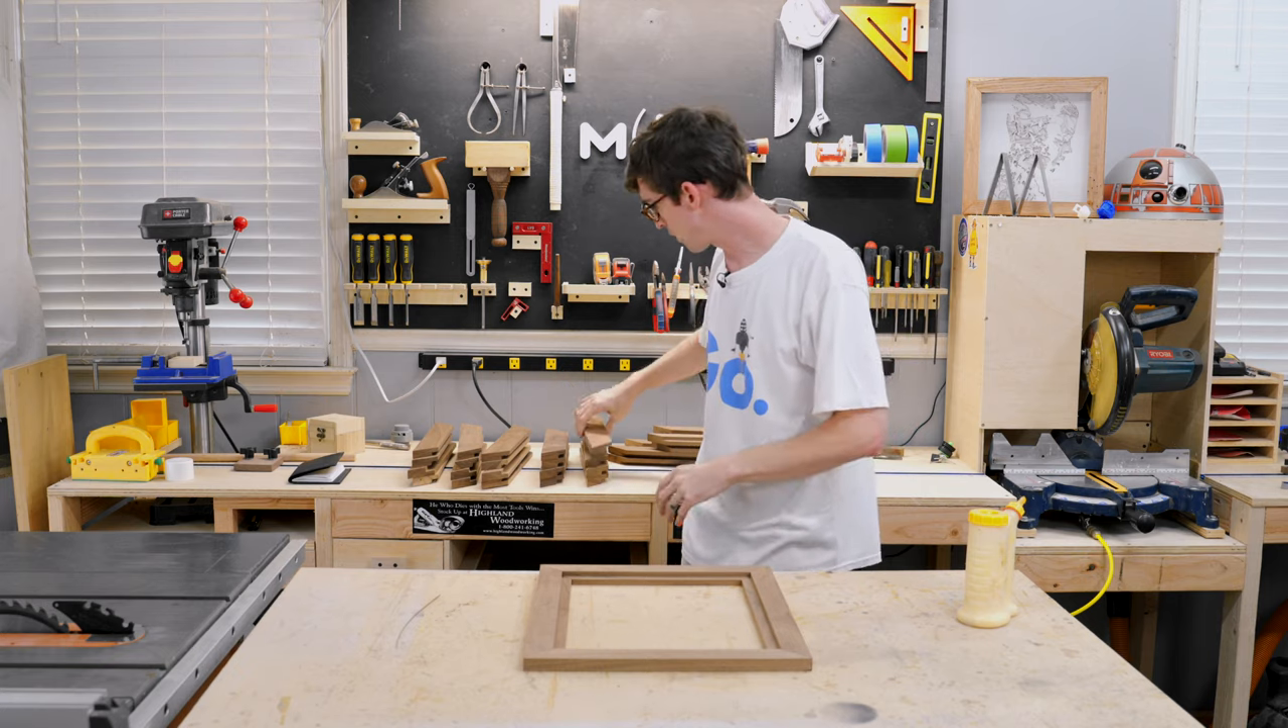So we've got all of these guys cut out, we've got the miters done, we are good to go, and one's already glued up.